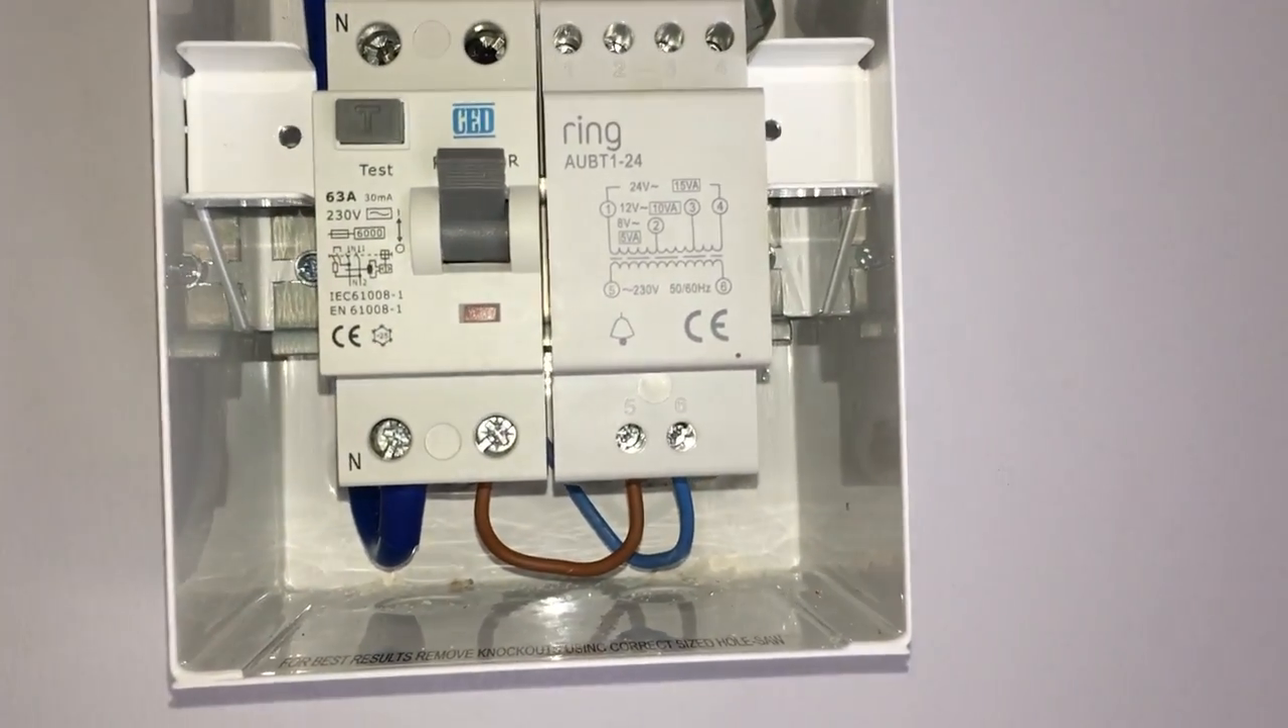All I've done is take a very fairly small two and a half mil neutral line straight down into the bottom of the ring transformer.